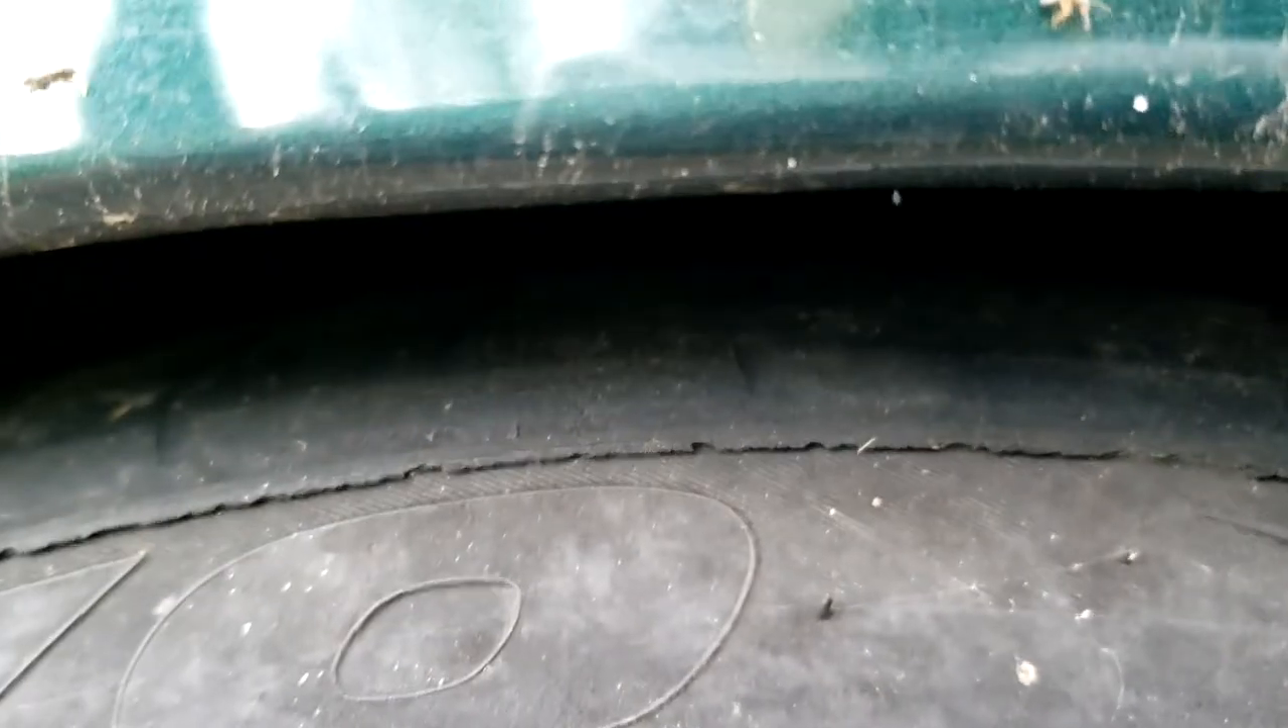Right now, still got a pretty good gap in there.